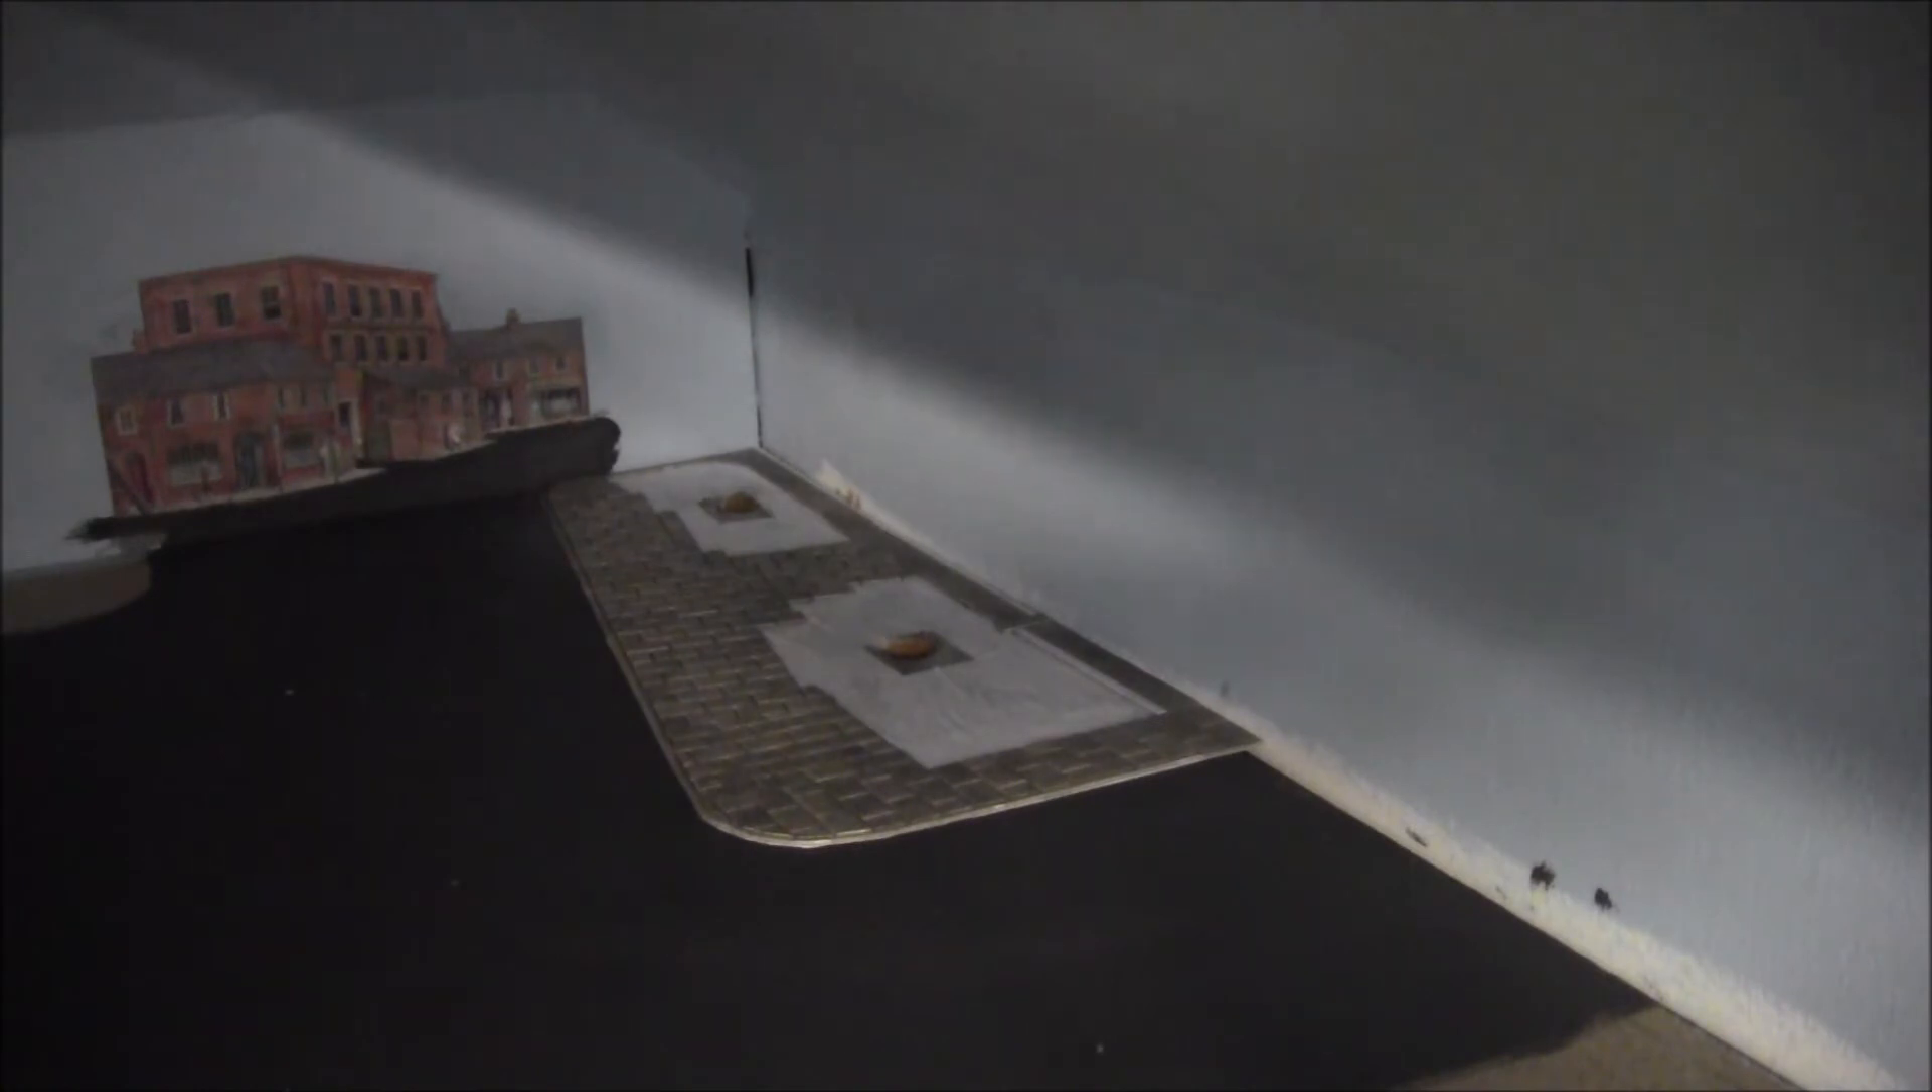The paving is in place so it's time to put the buildings in place now.